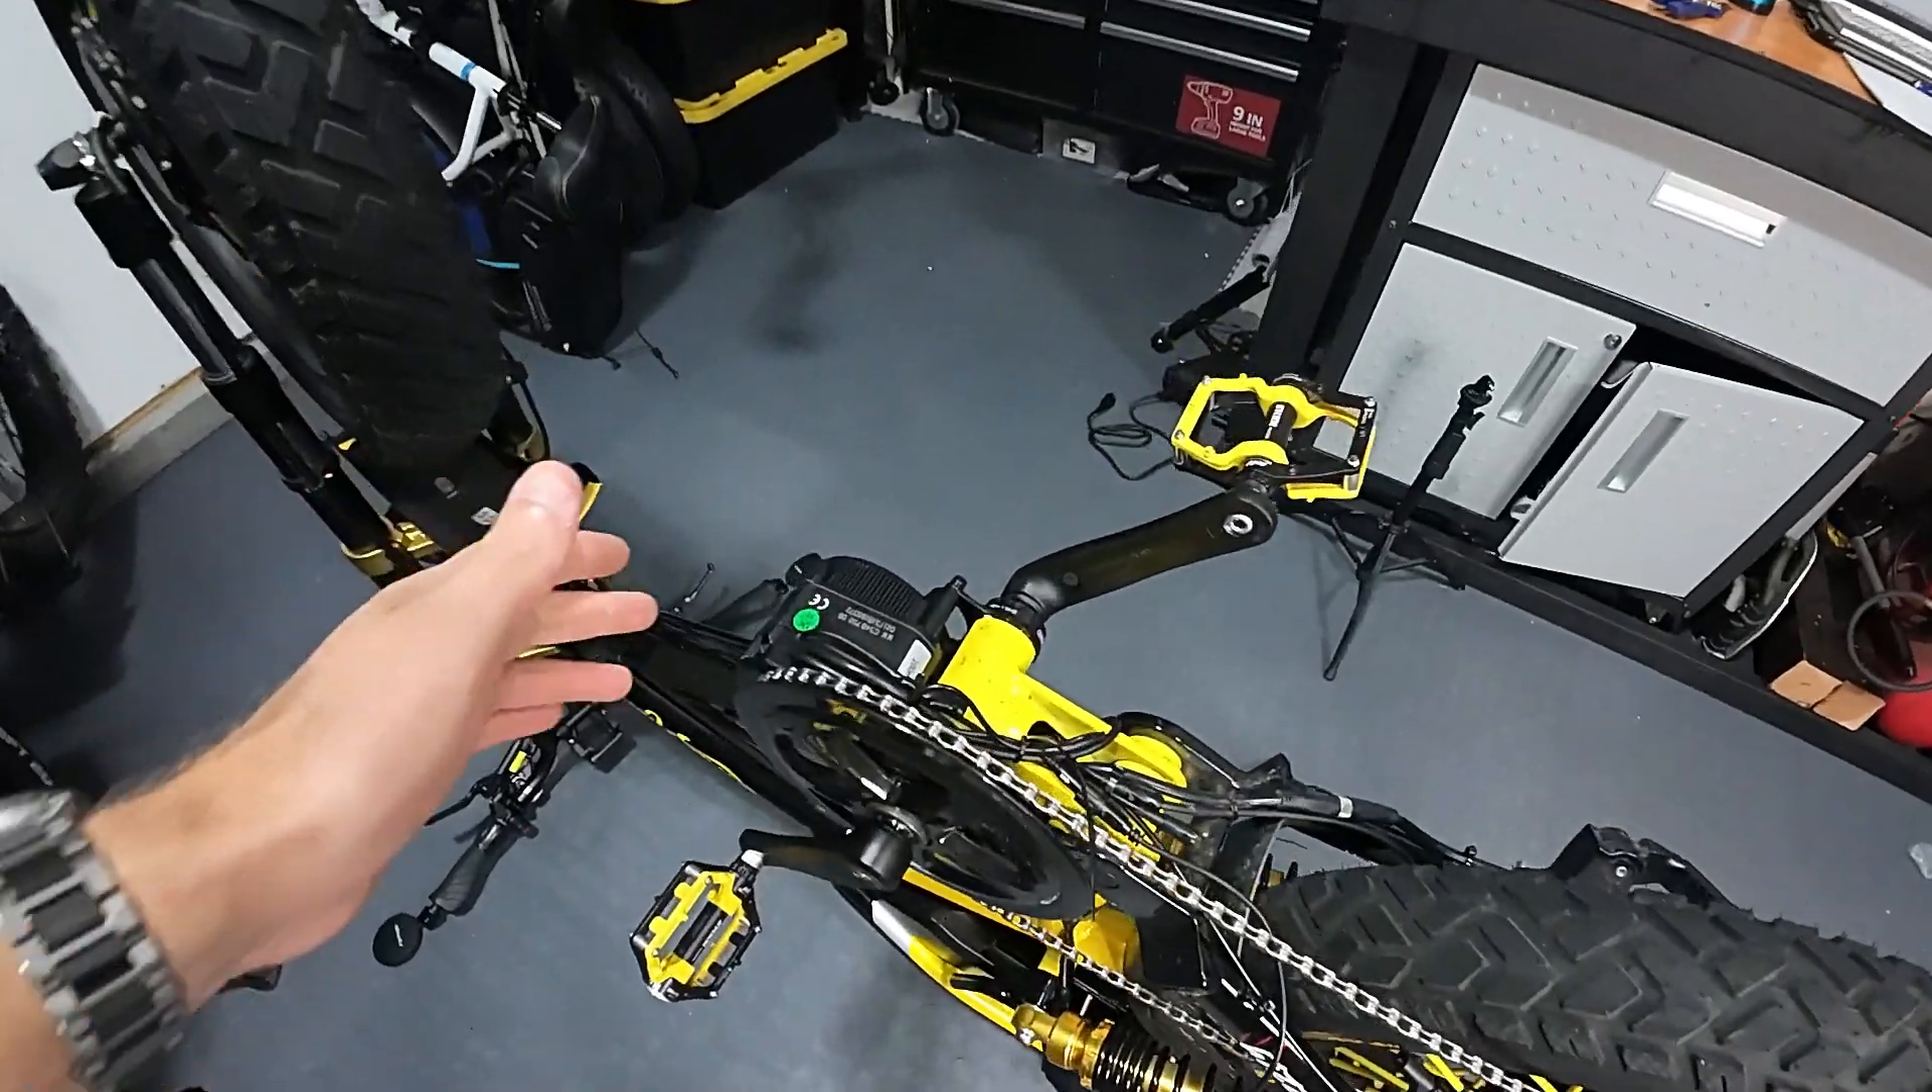Here is the current status of my aerial grizzly the motor is completely installed.